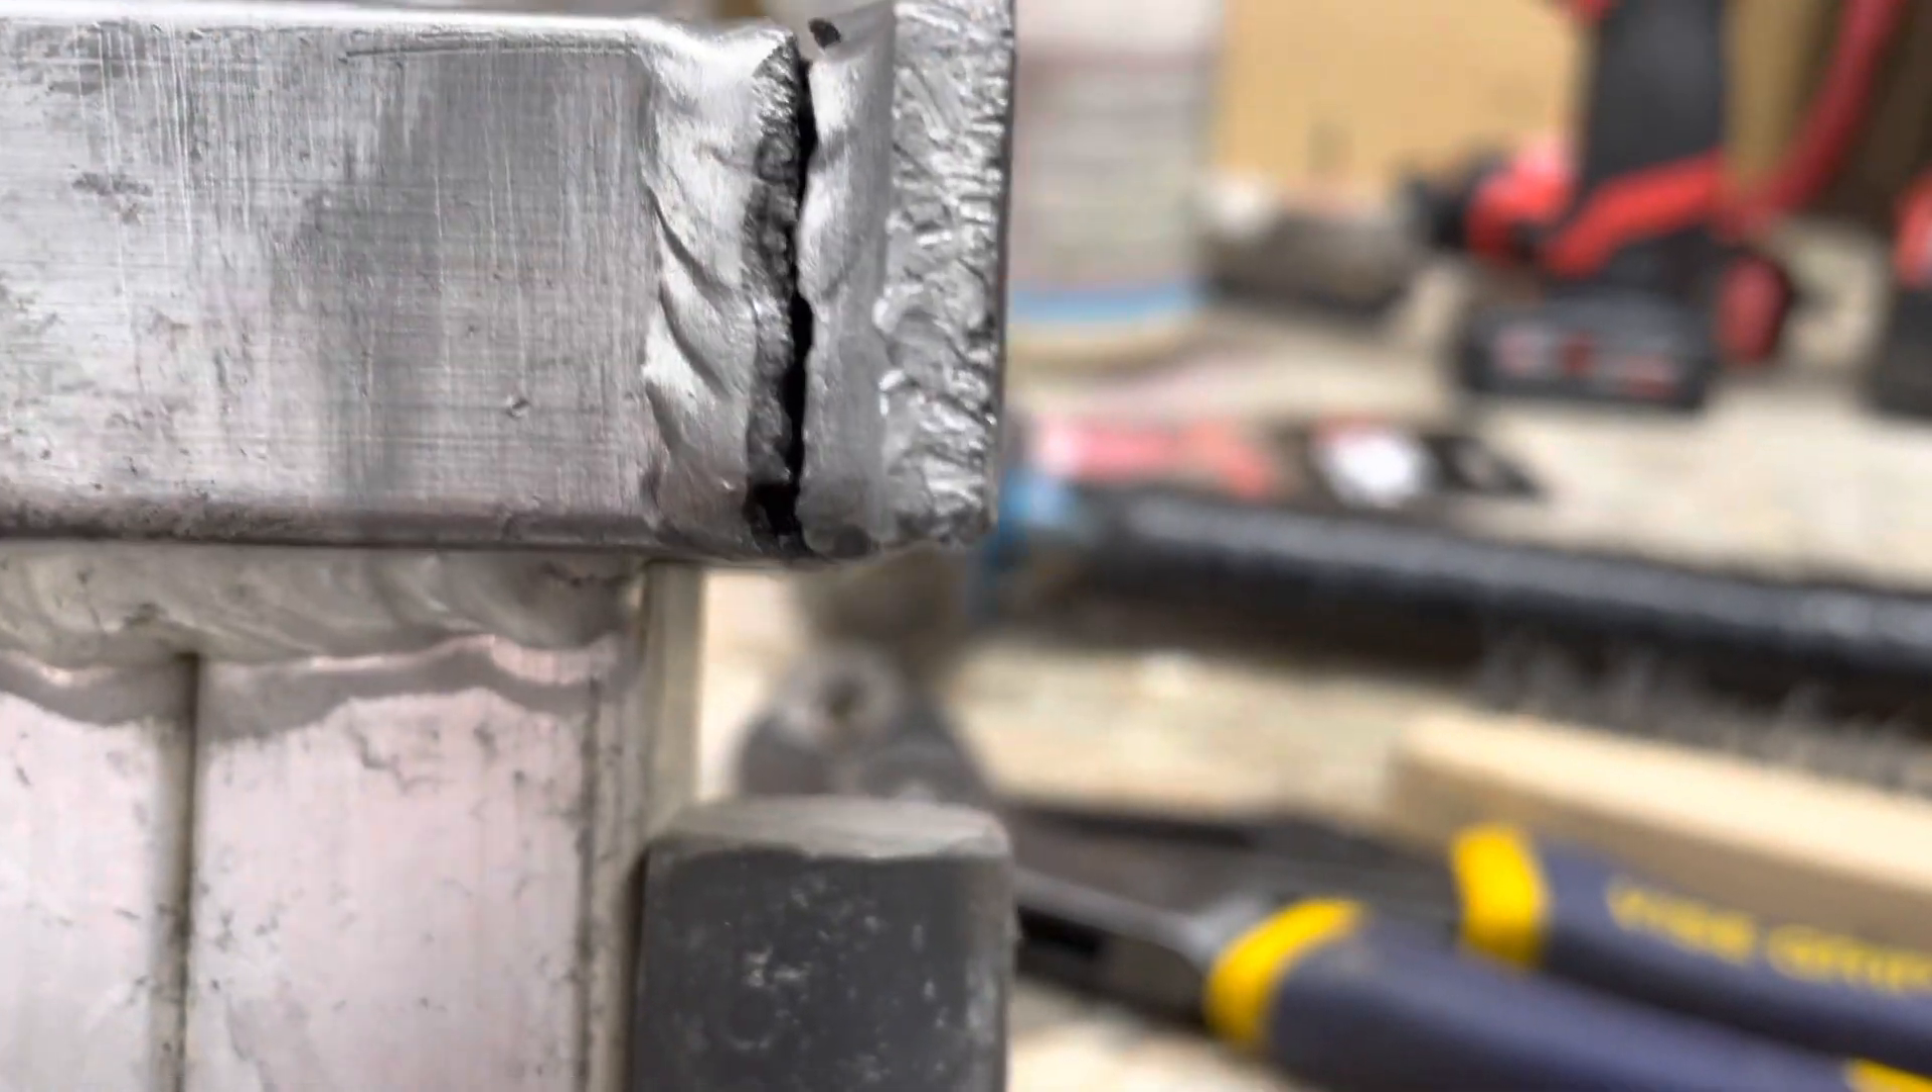So we have the weld surface cleaned up a little bit and I managed to close the gap a little bit but still a decent sized gap.